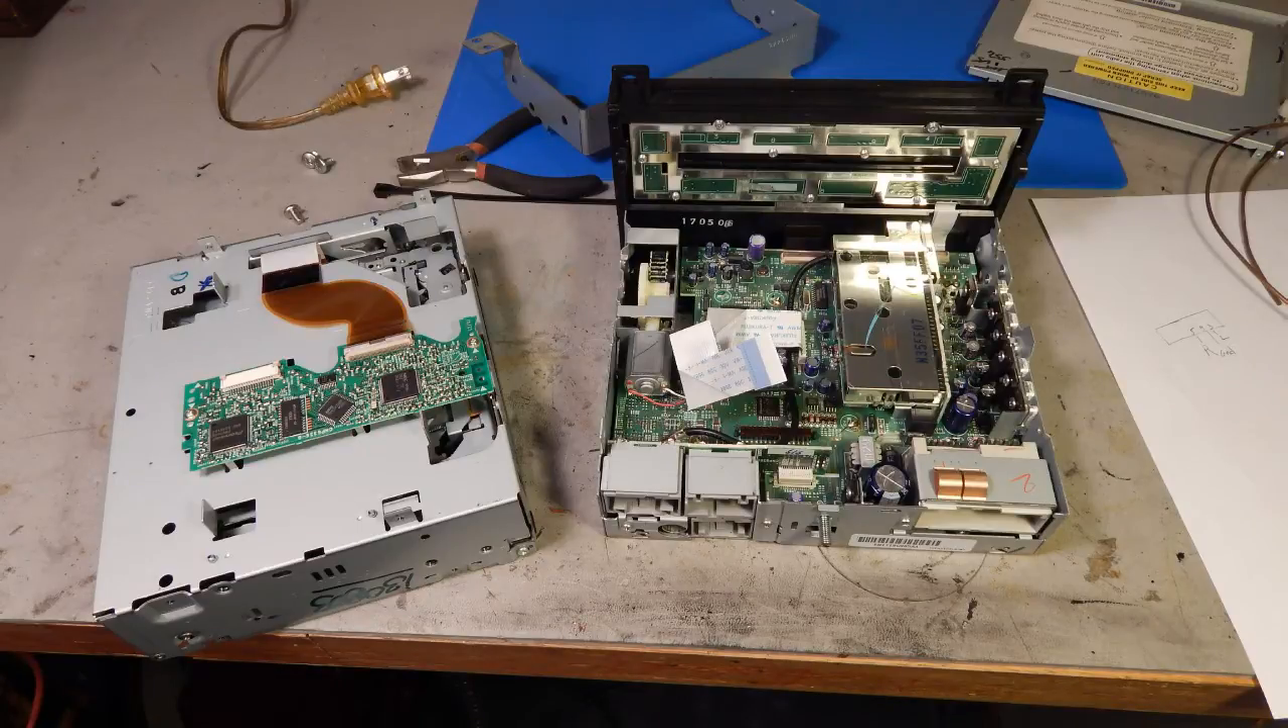So, I took the radio out of the car and, uh, removed the CD changer and the manufacturer was very helpful.